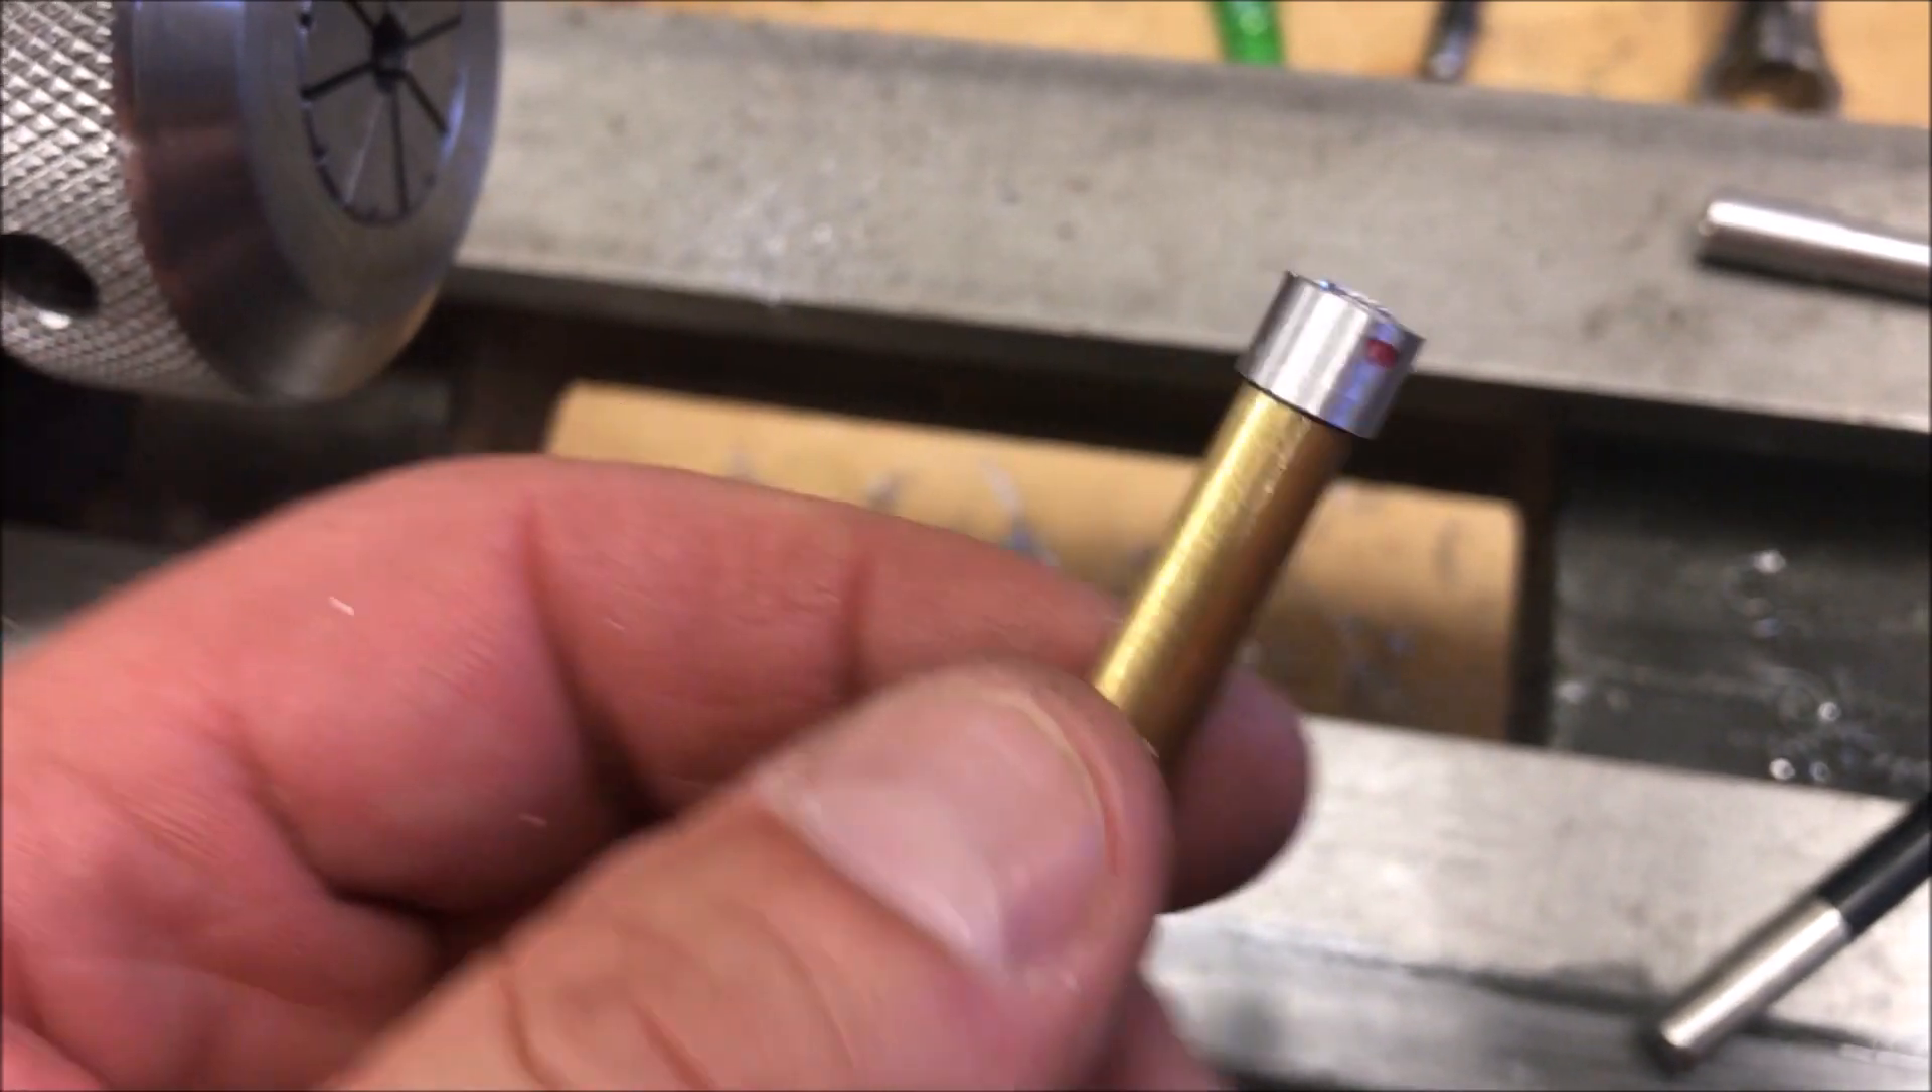I've got the piece seated in a brass tube. It looks great.